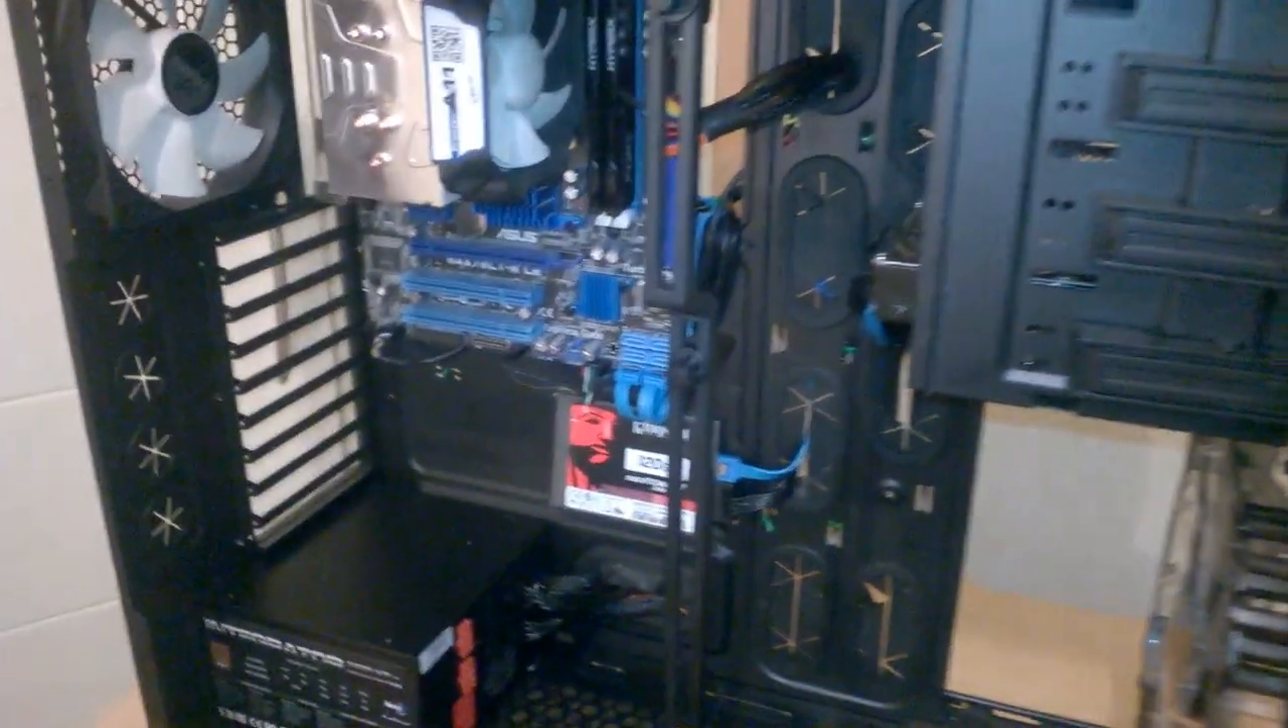Also we have our front fan on so yeah the only thing we have to do now is put in the graphics card so we don't have much left to do with the build.